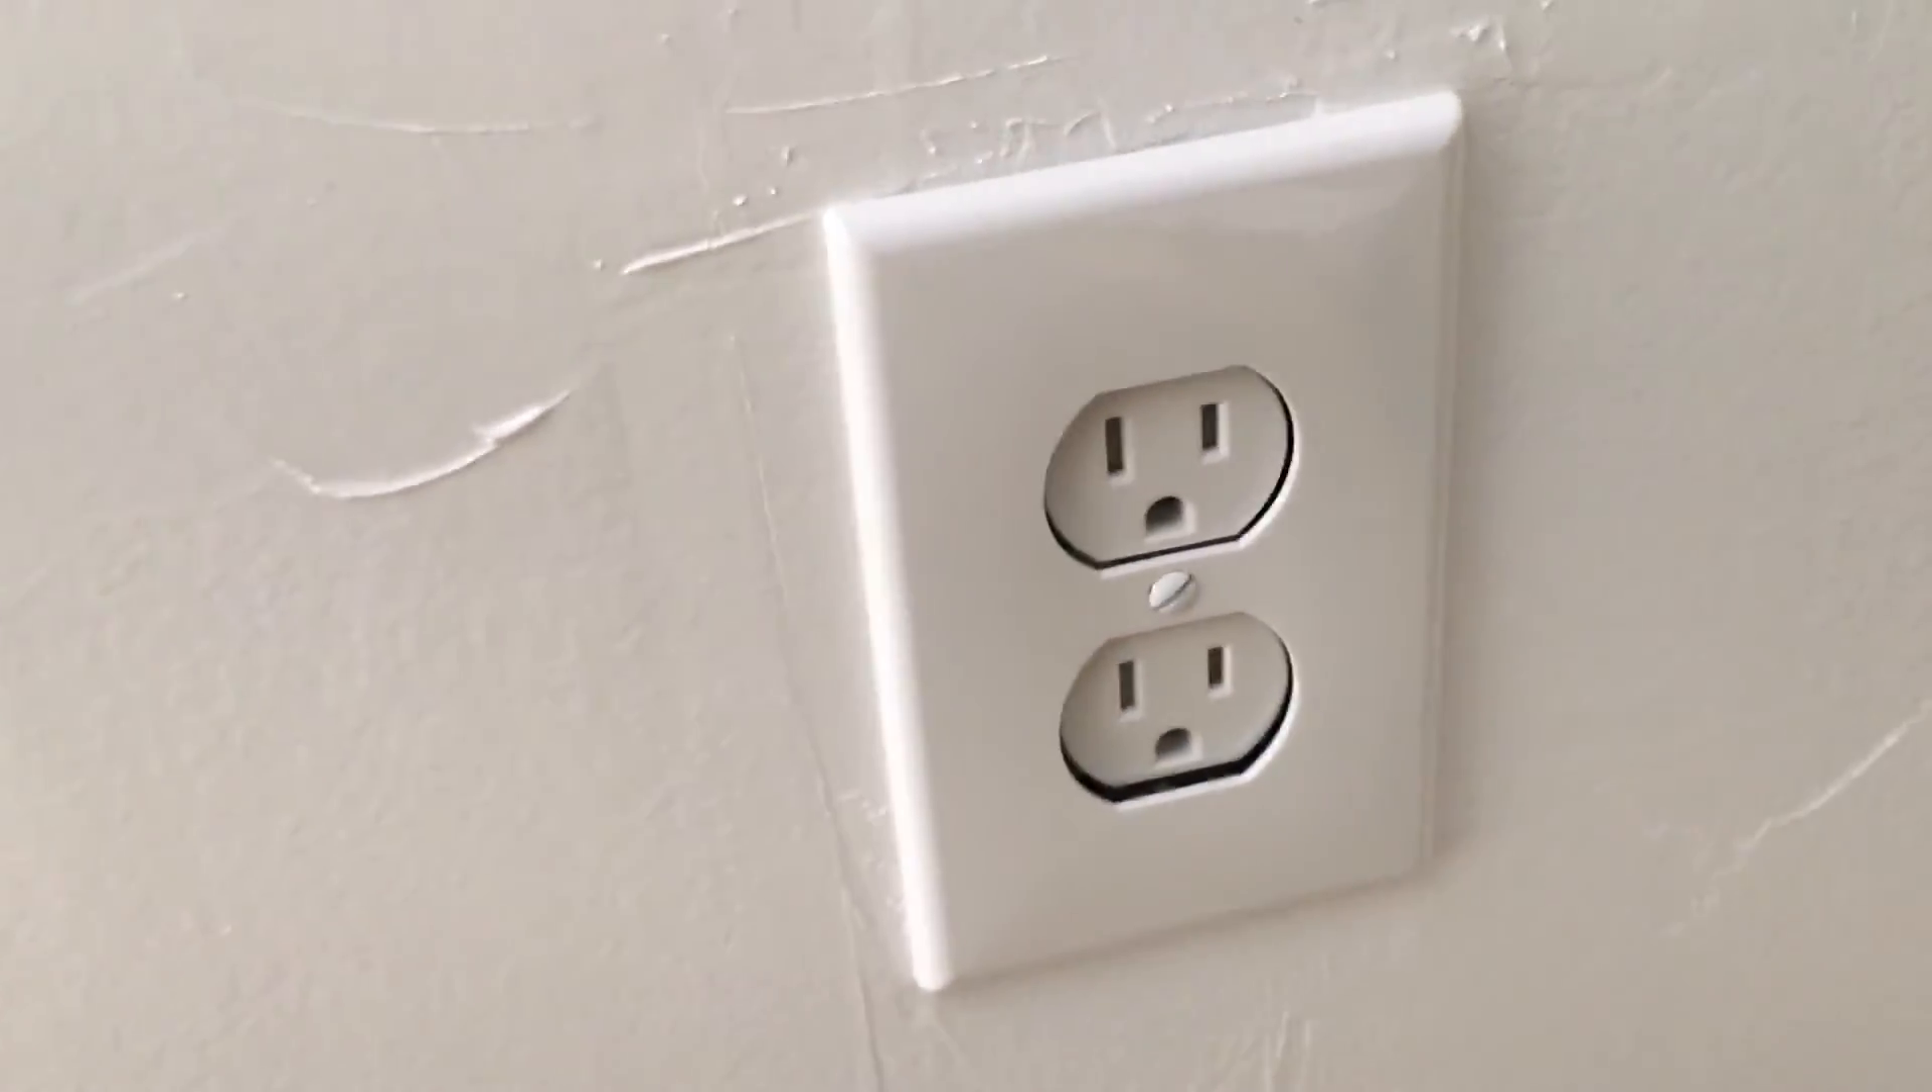That doesn't look good the outlet is recessed there way too much.